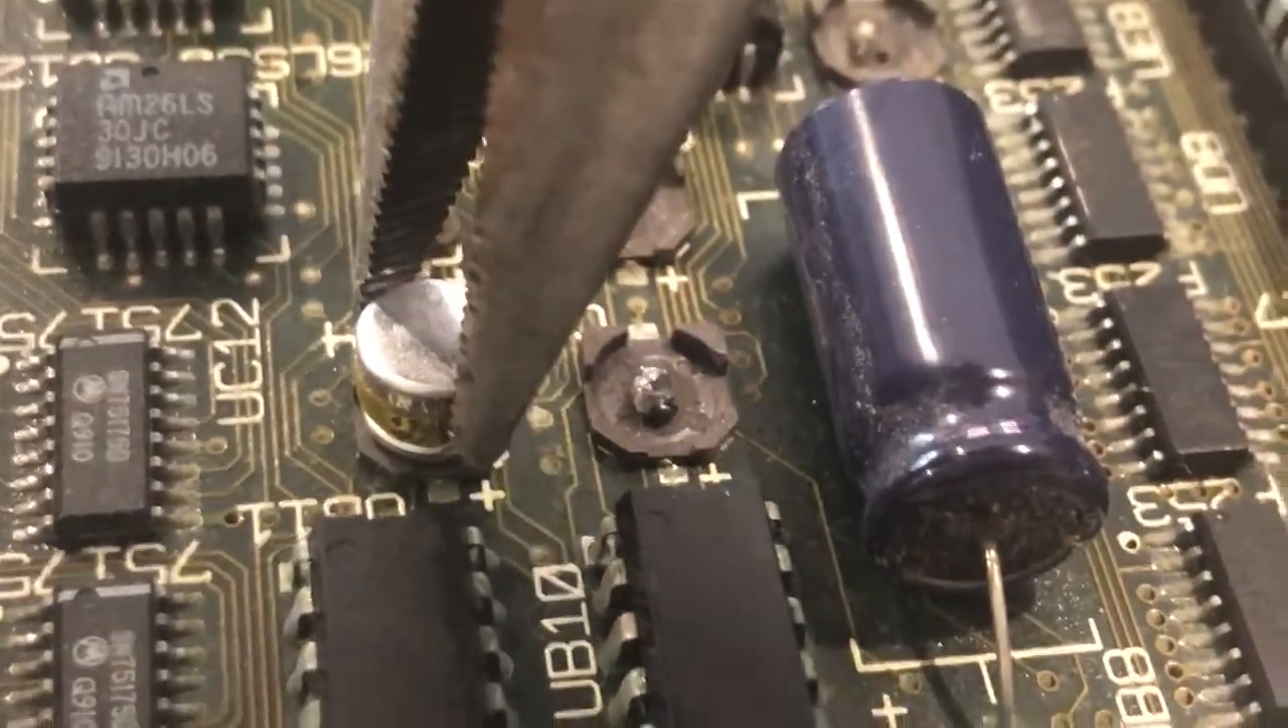So you see what's left are those plastic bases but they crumble pretty easily.